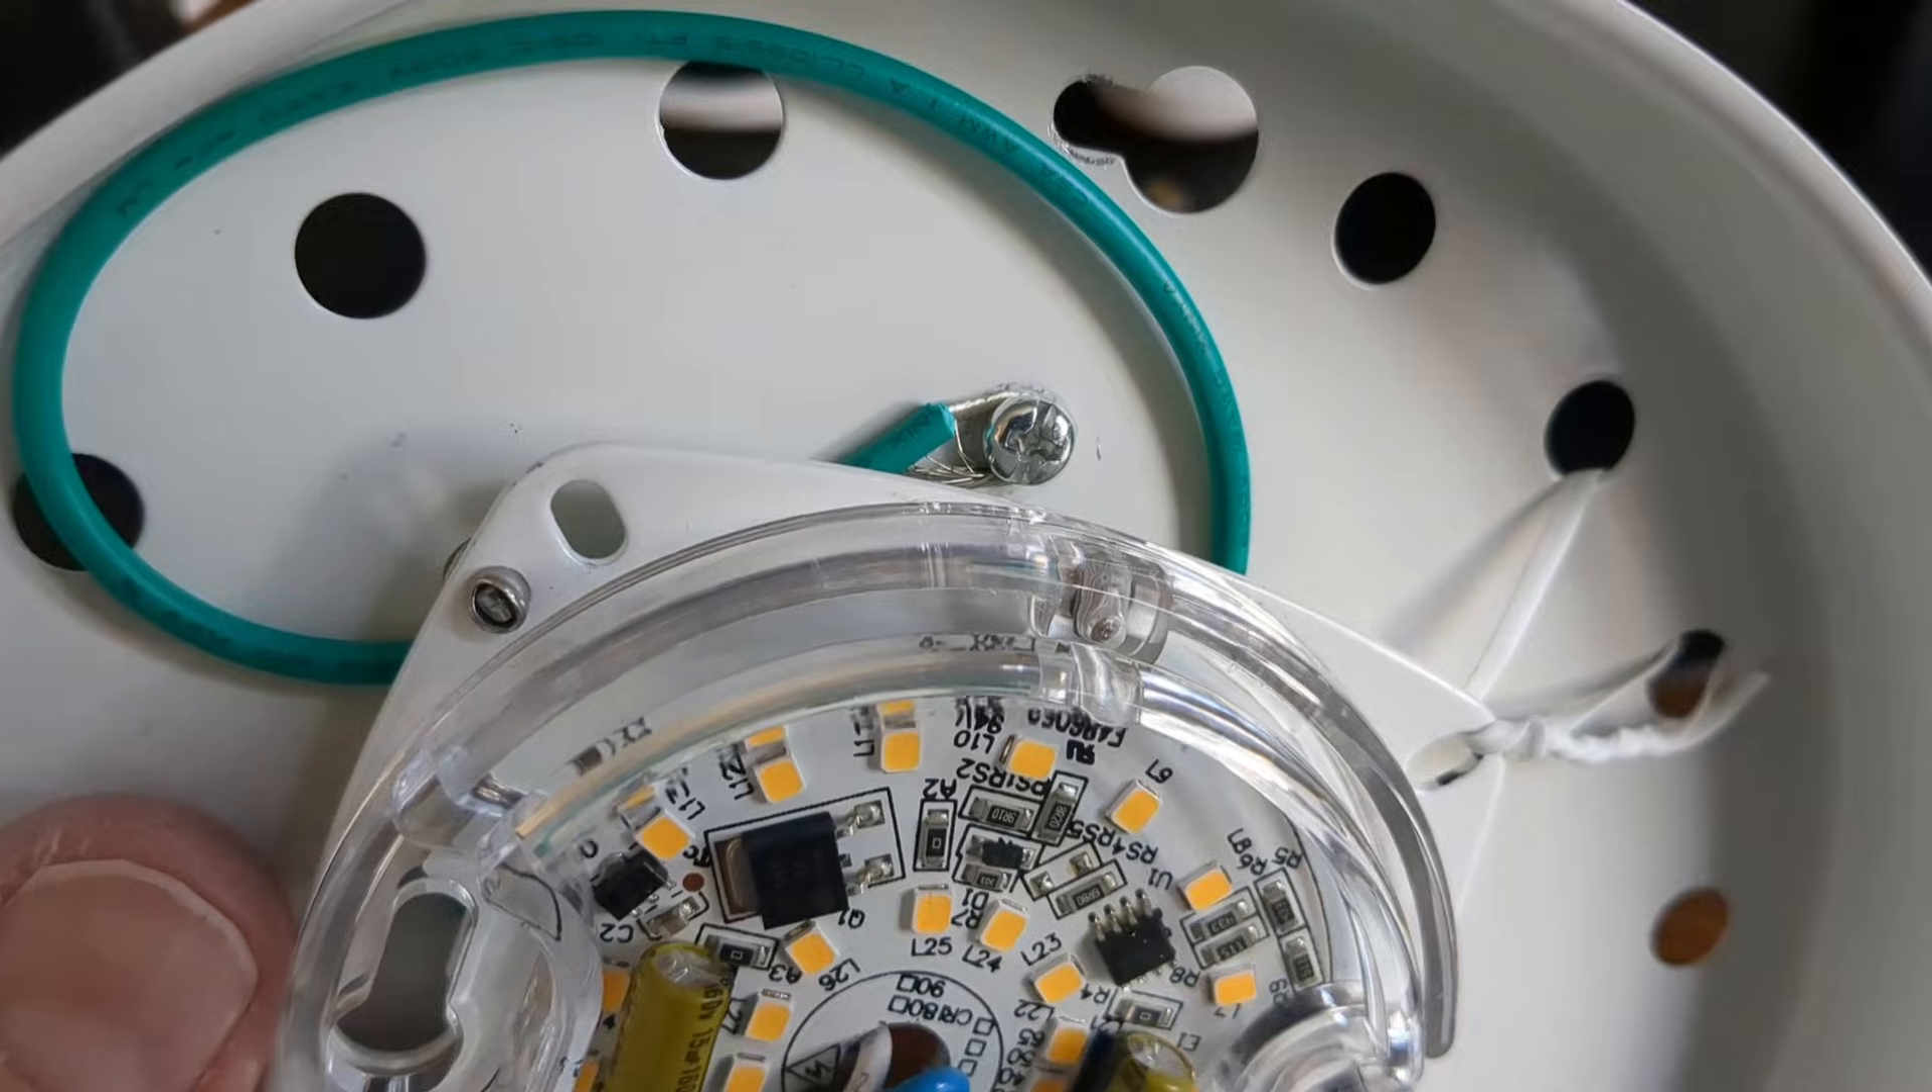So I've taken the ground wire, wound it around a screw and screwed it back into this piece of the fan.